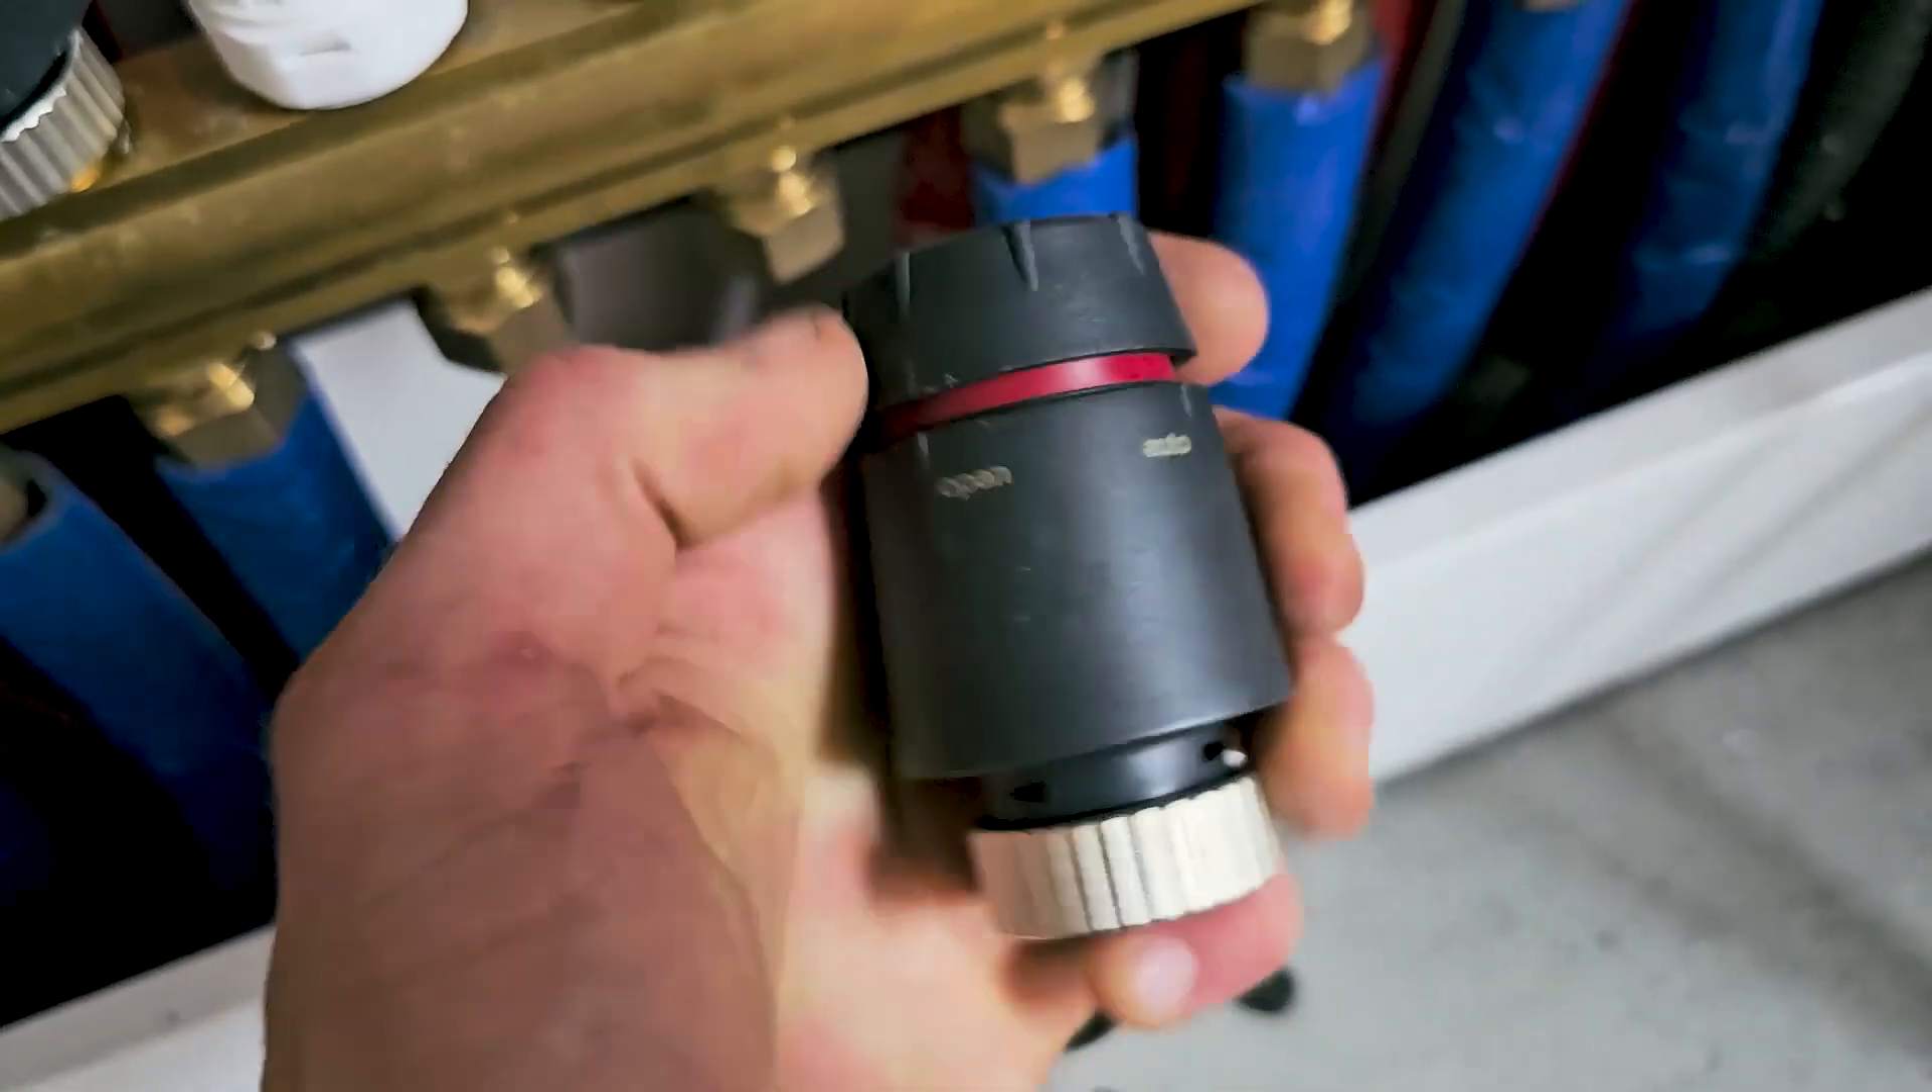Został mi ostatni siłownik do zamontowania.